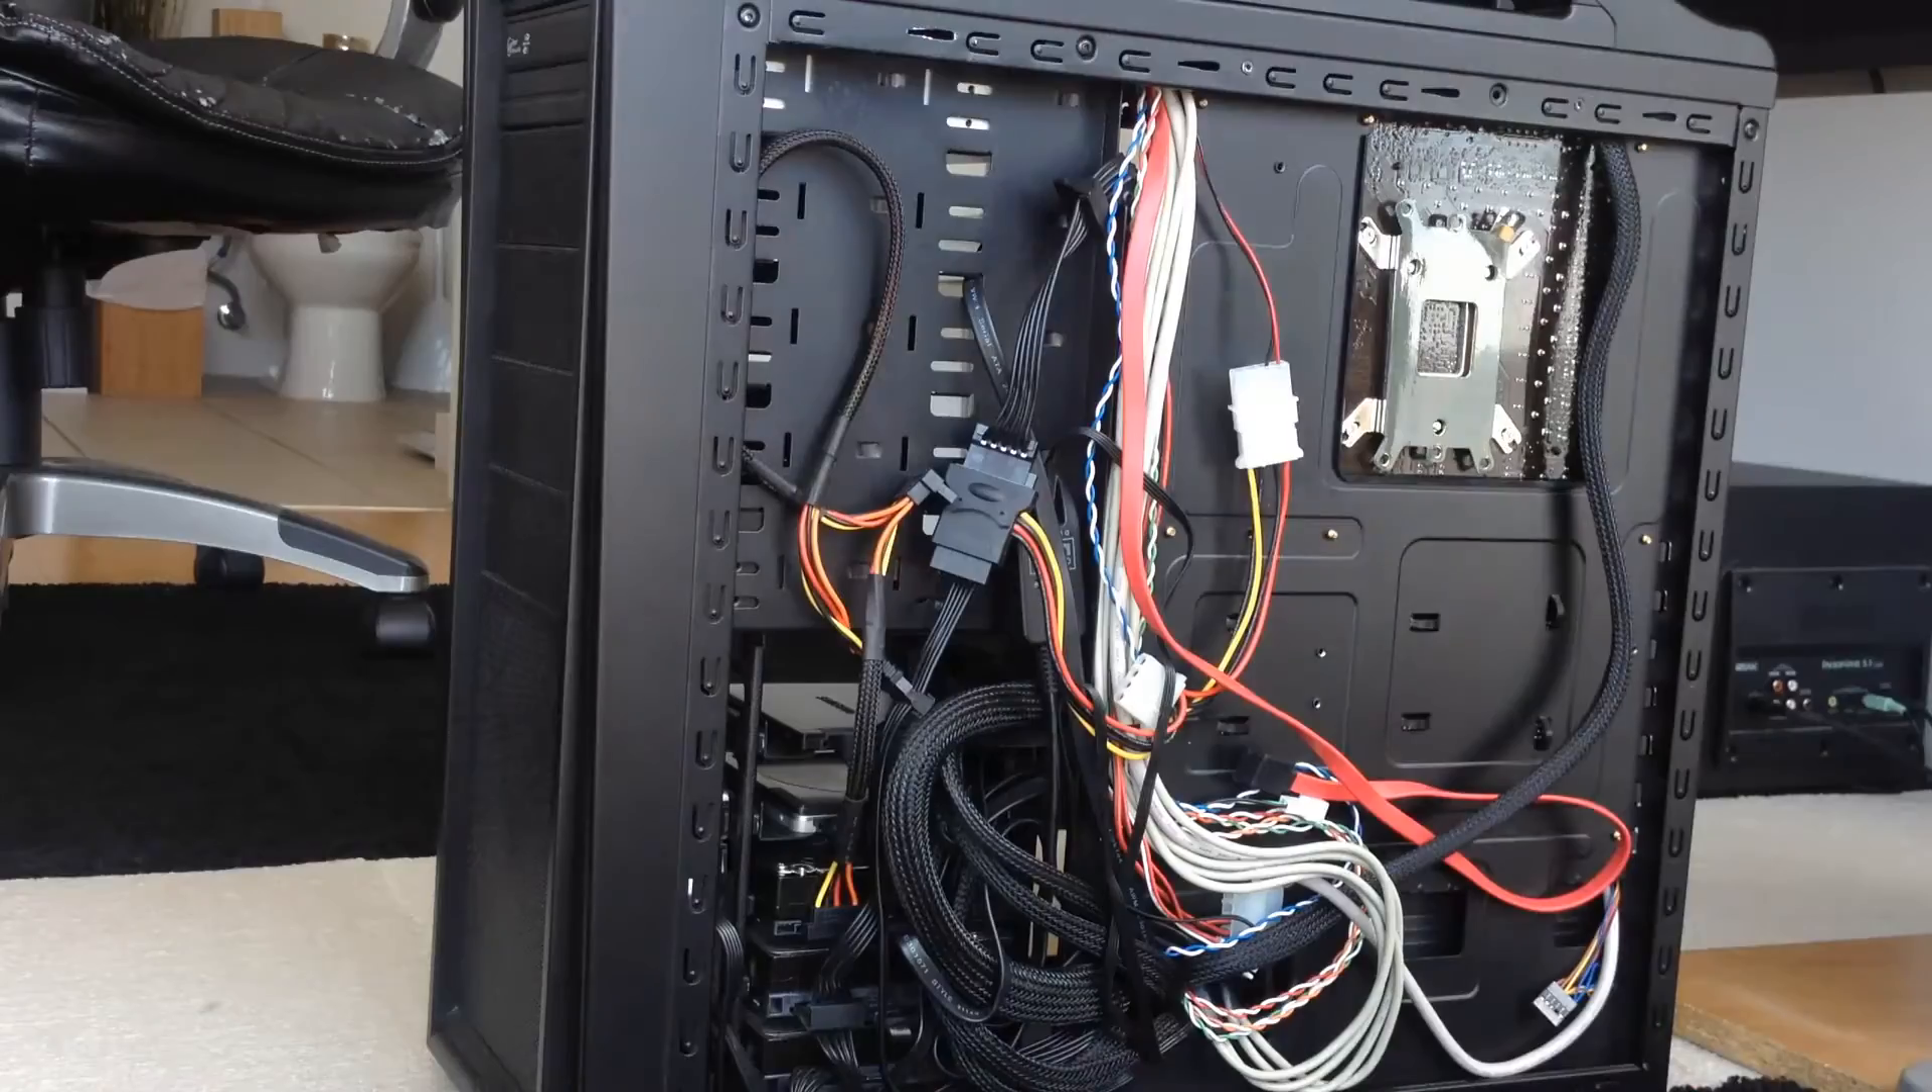Here I've already removed the back cover.